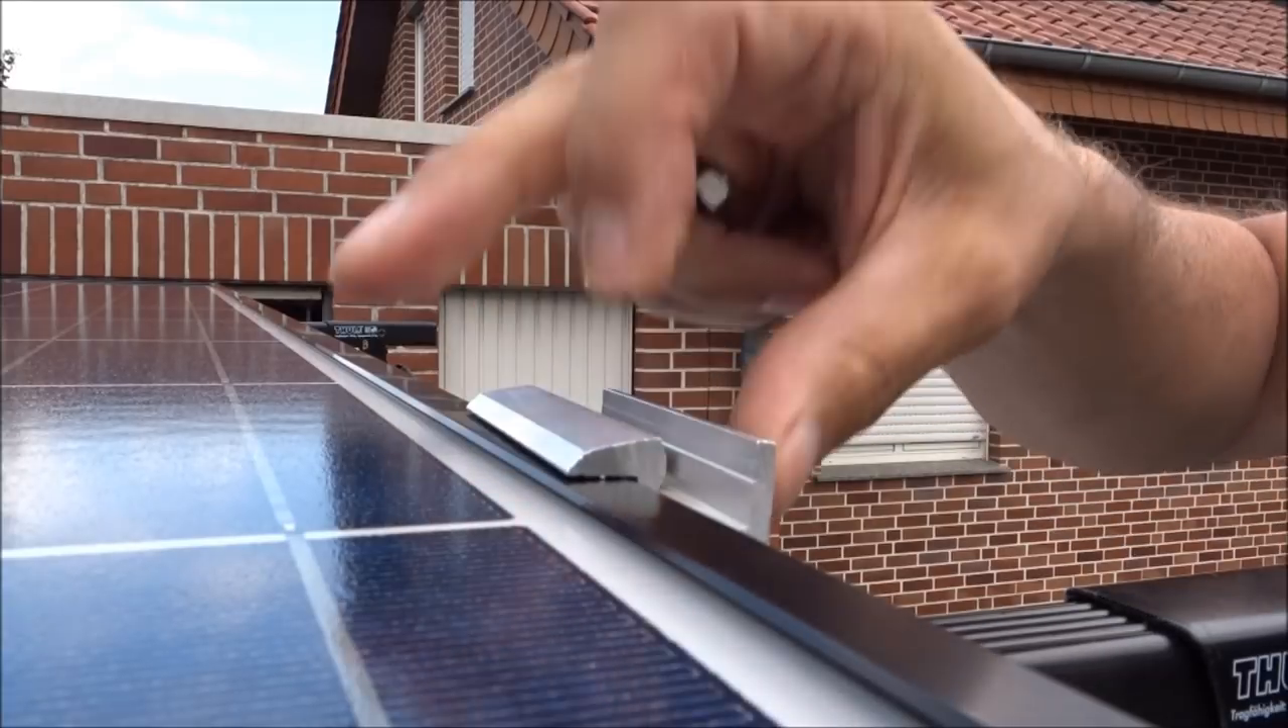Ja, Paneele ist drauf, ging auch ganz gut alleine.